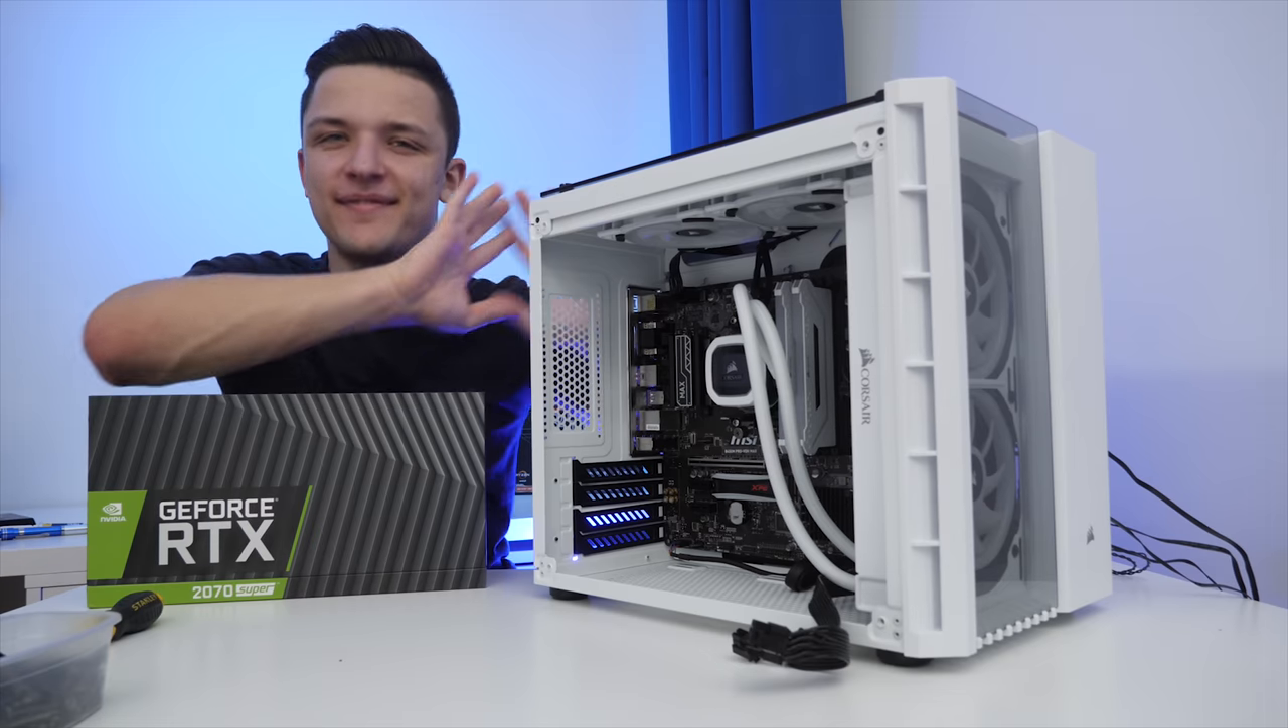All right then, with pretty much every single component in, all that's left to go is the big one, aside from the case, of course, because this is my favorite, the NVIDIA RTX 2070 Super.